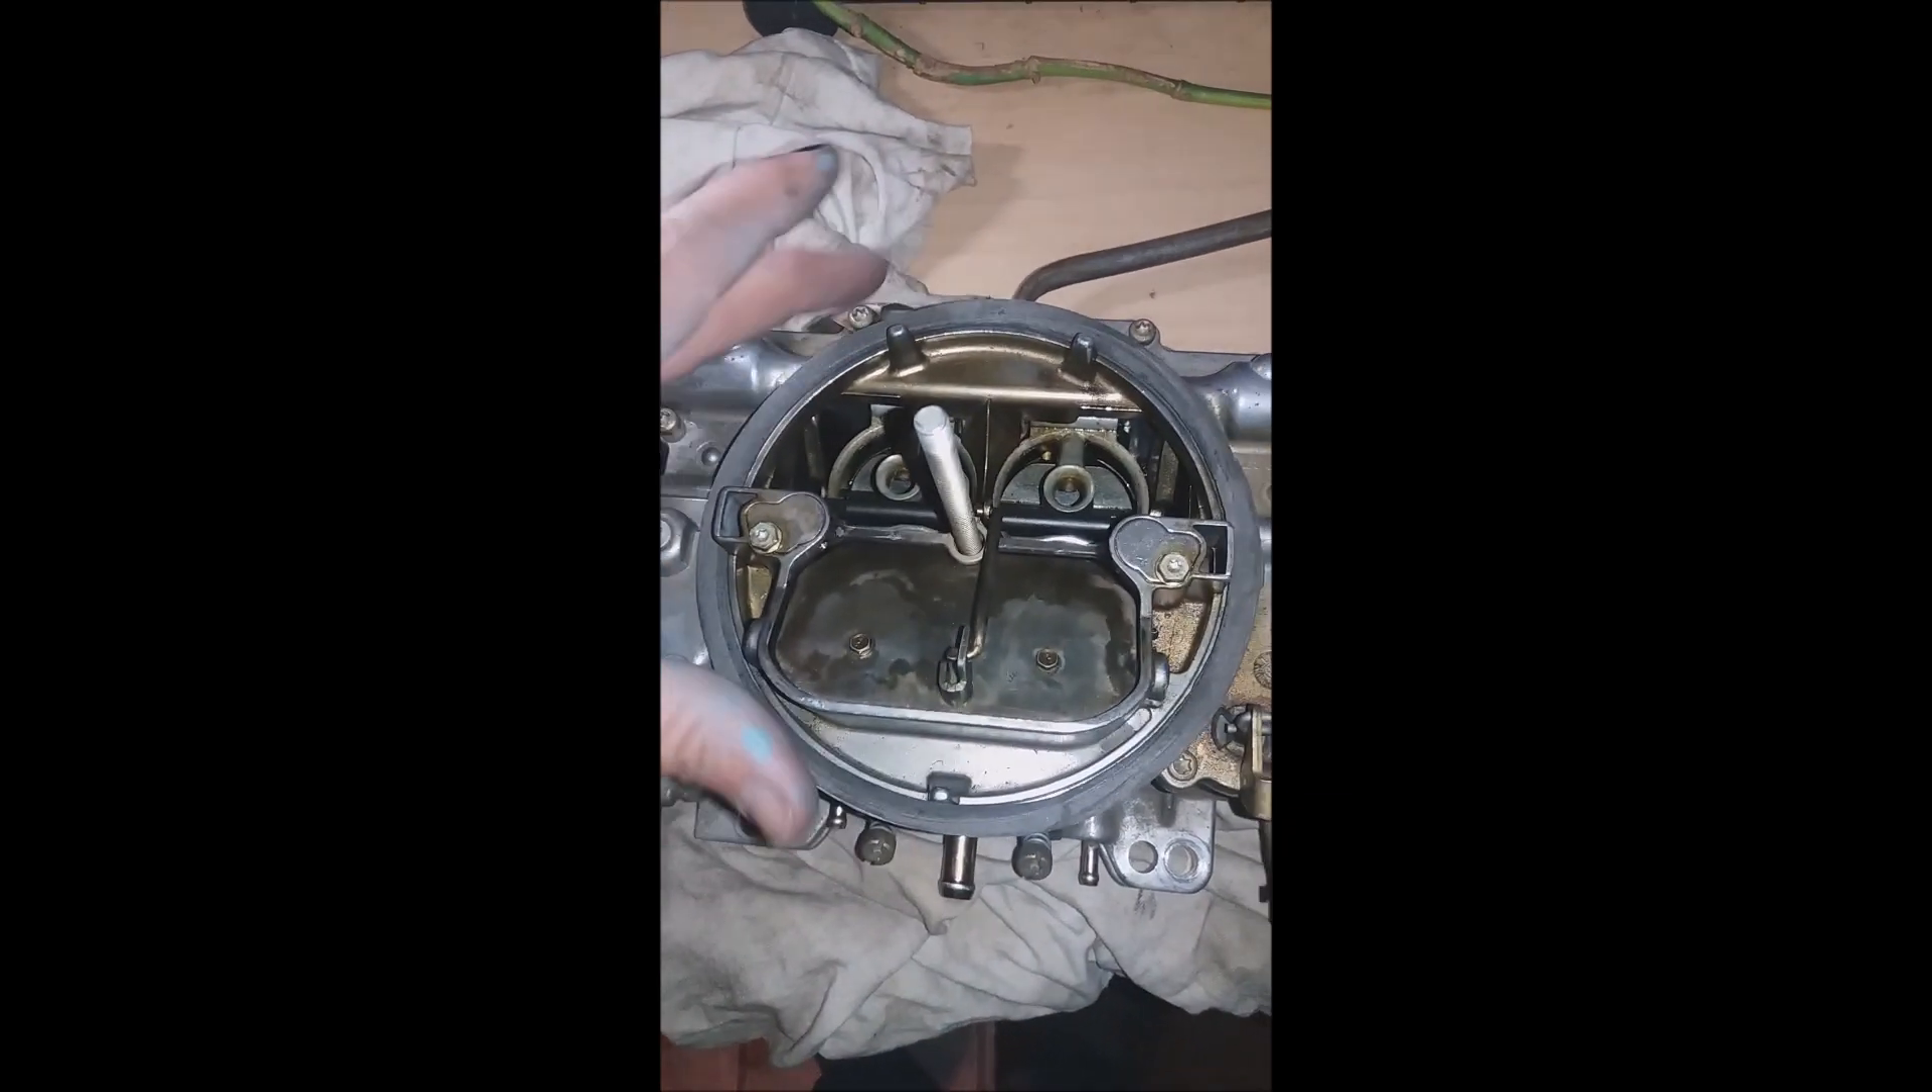Got the gasket on.